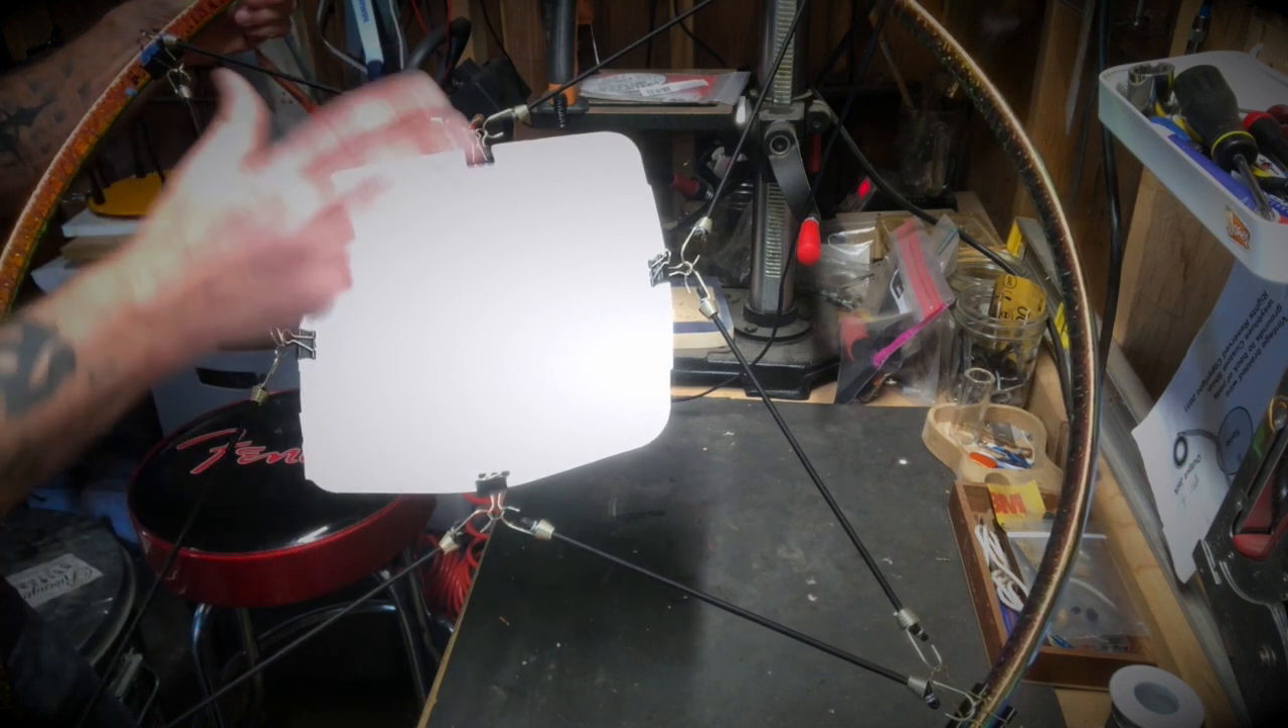The resonator is now suspended from the bungee cords.